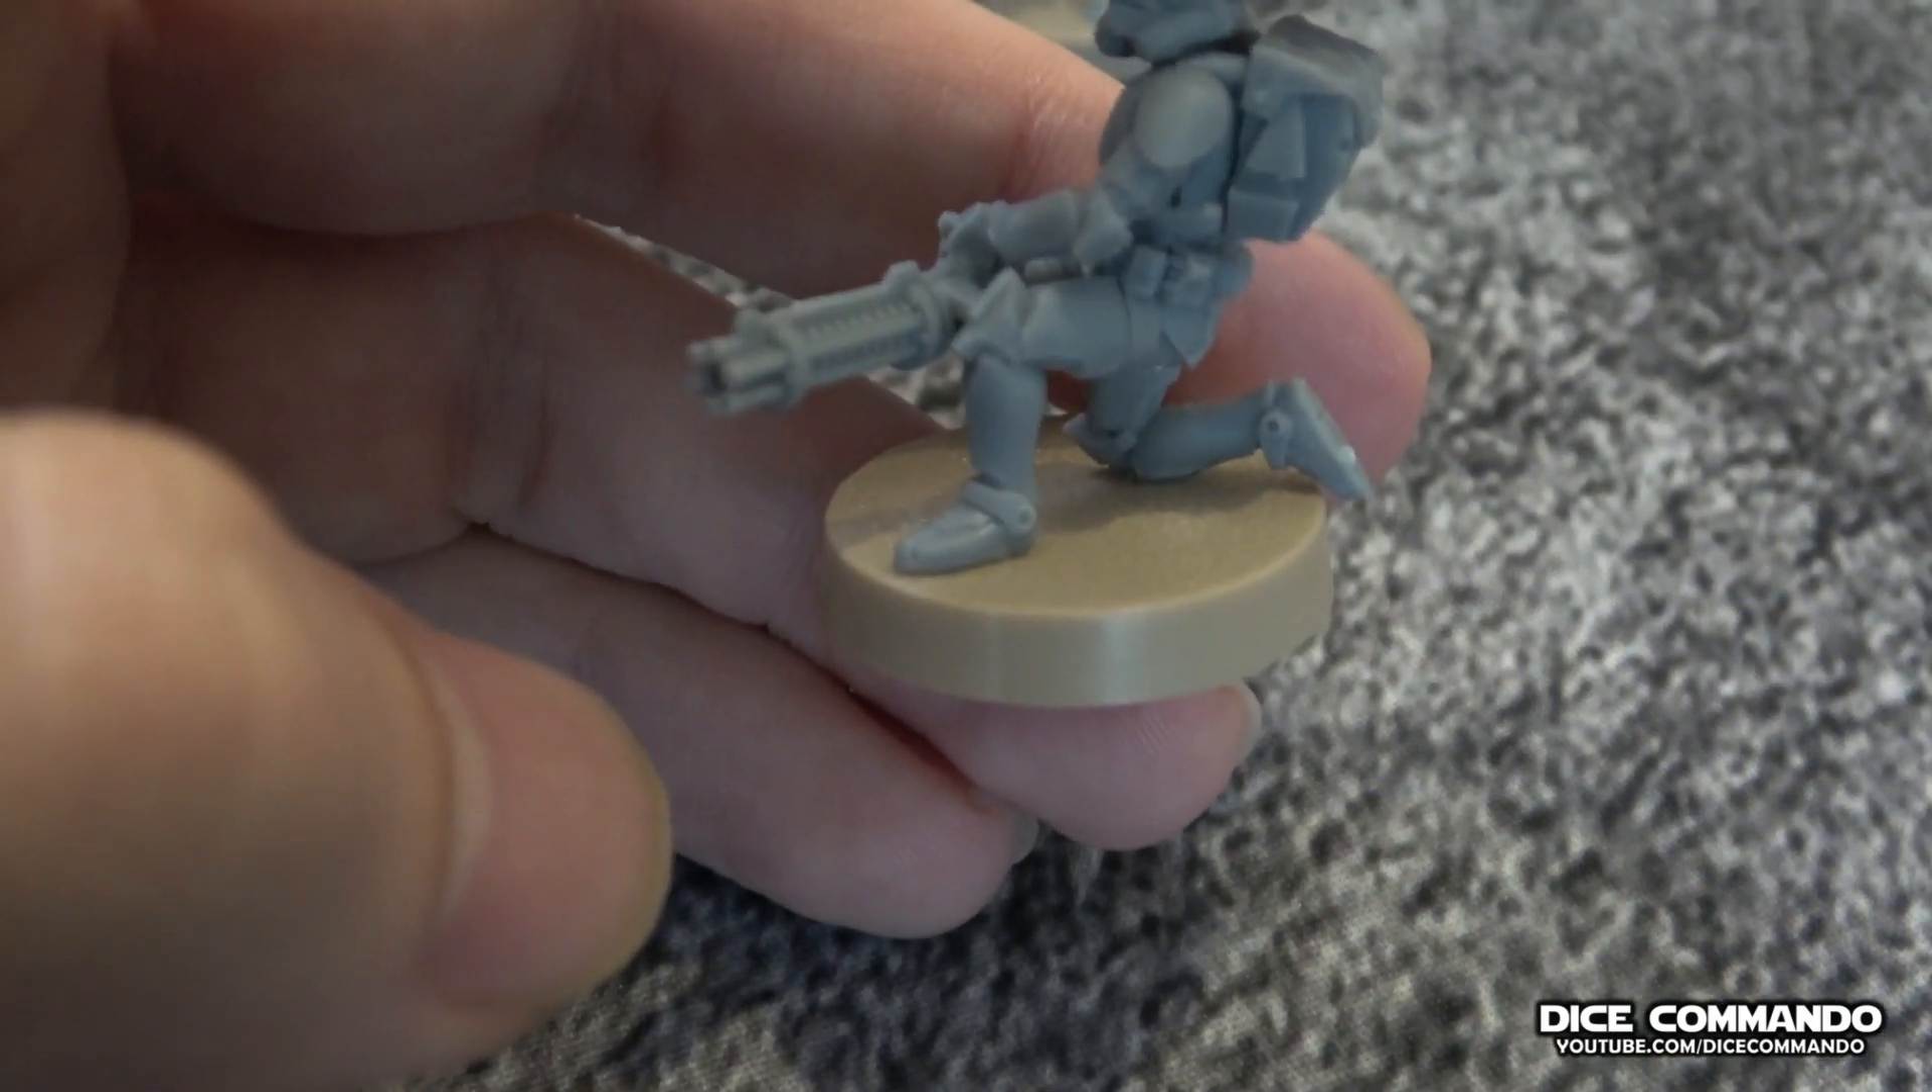You can see his back foot's hanging over.